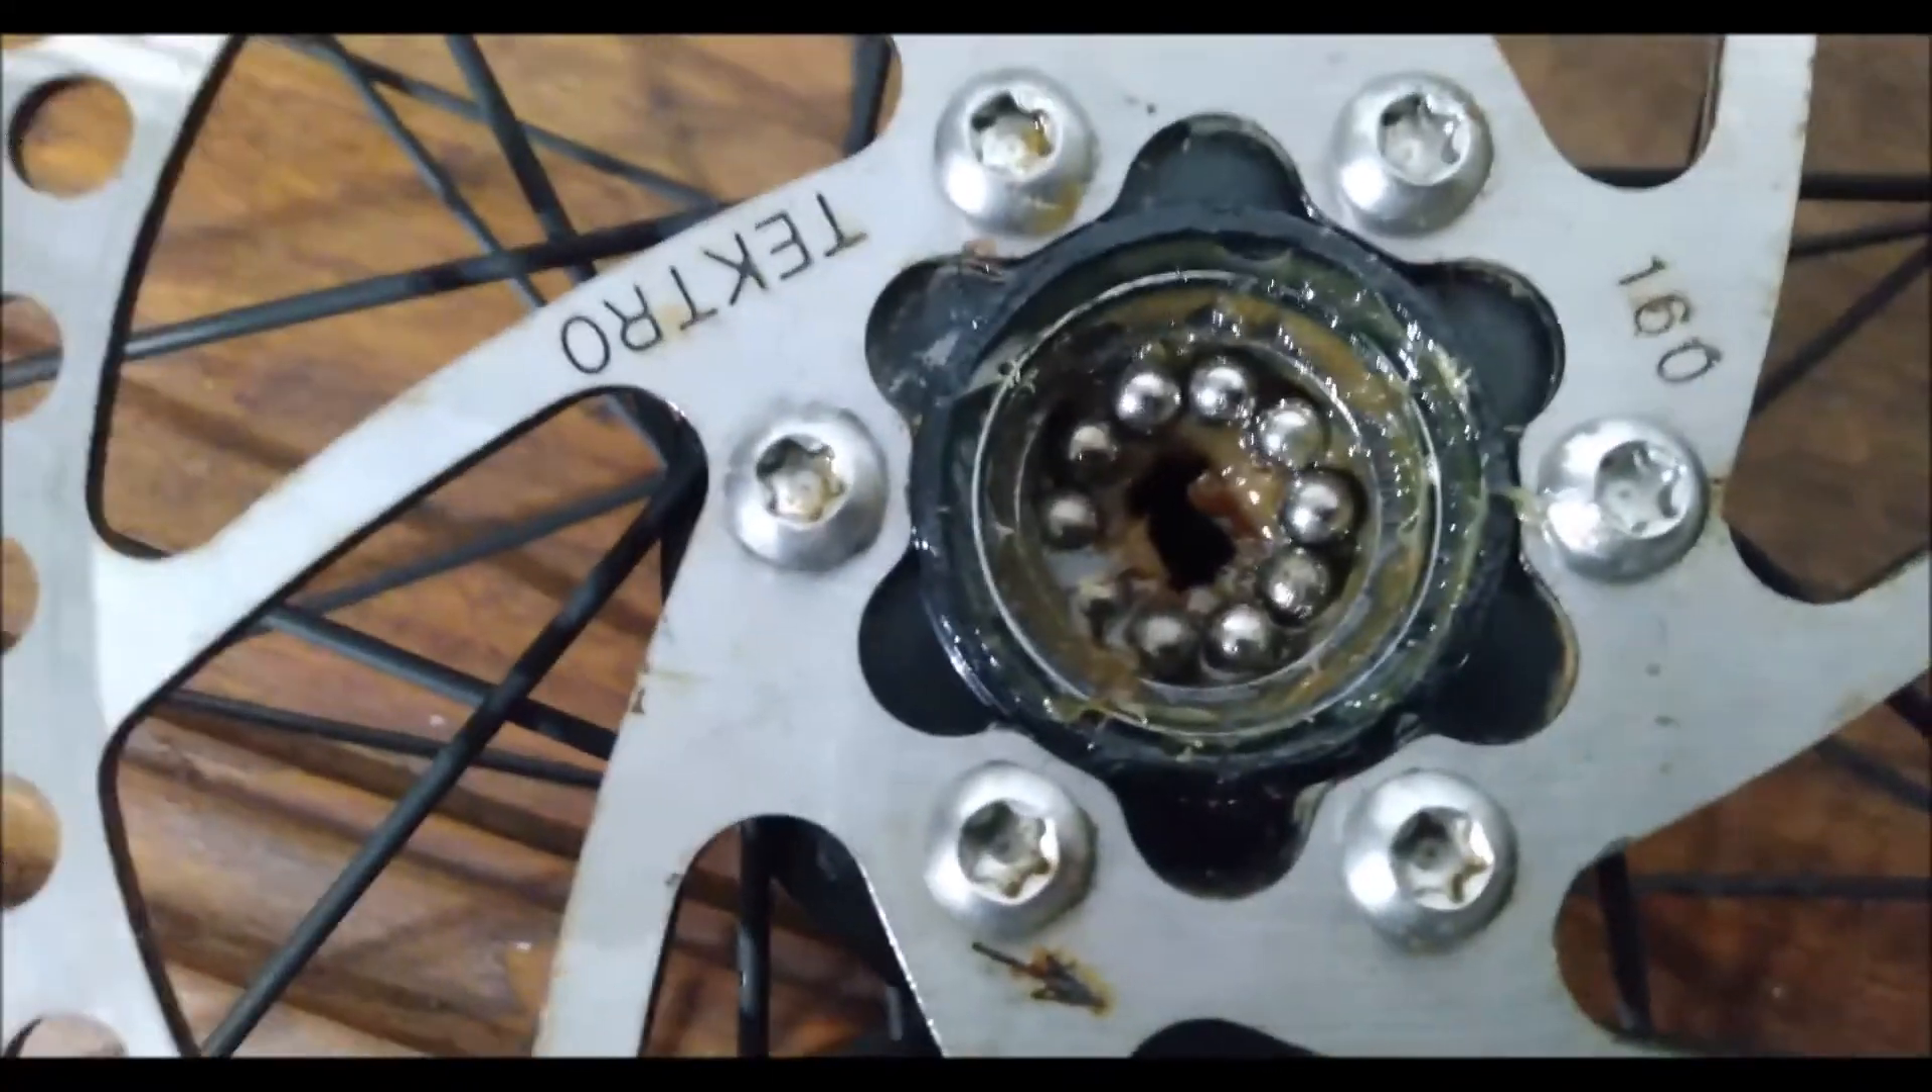Vos billes elles sont bien mises bien collées c'est impeccable.